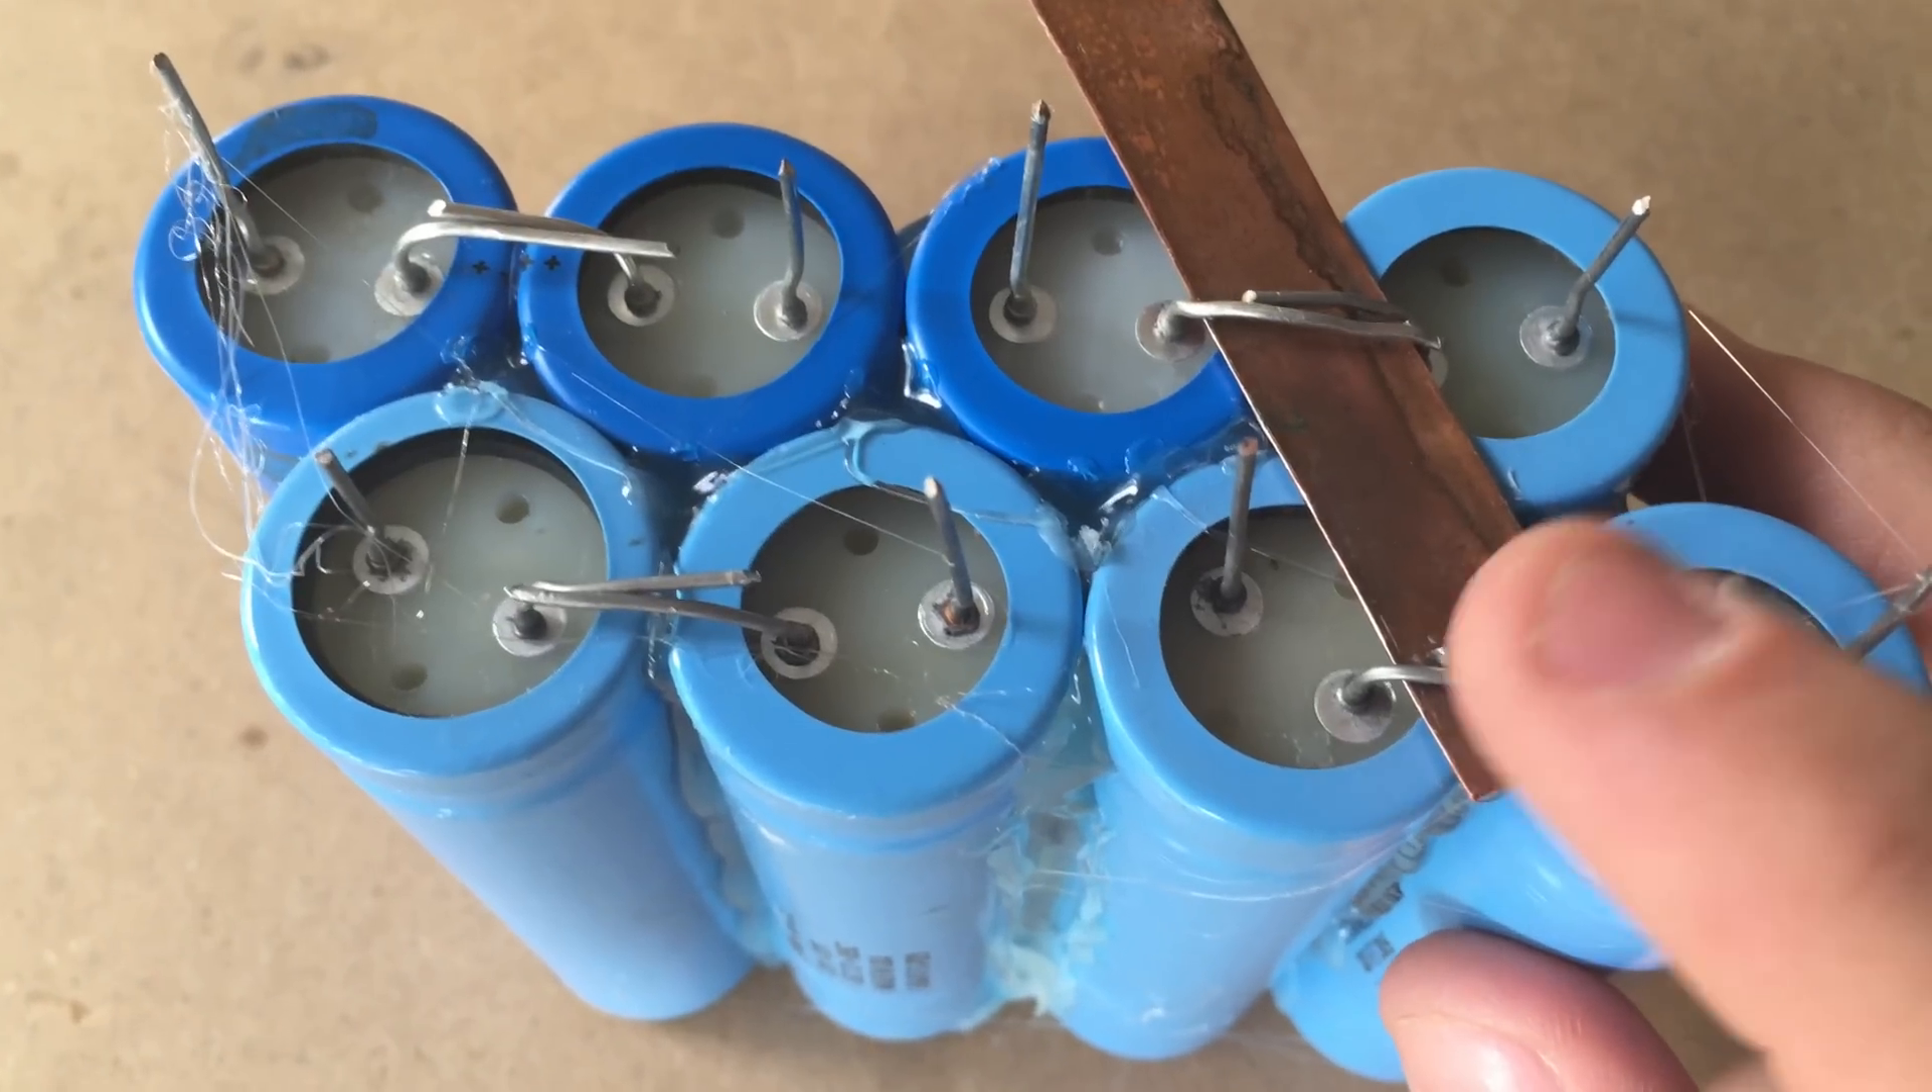I've taken all of the capacitors and hot glued them into their pack. Then I bent over the positive leads of all of the capacitors together.